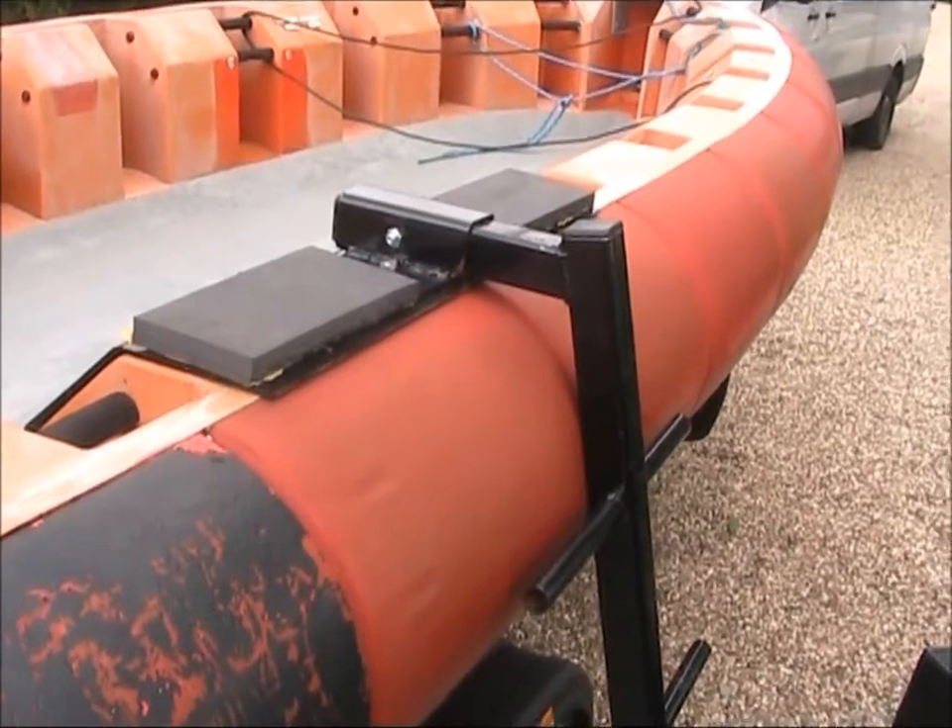And that's it. We've finished. The Mark 3 ladder.